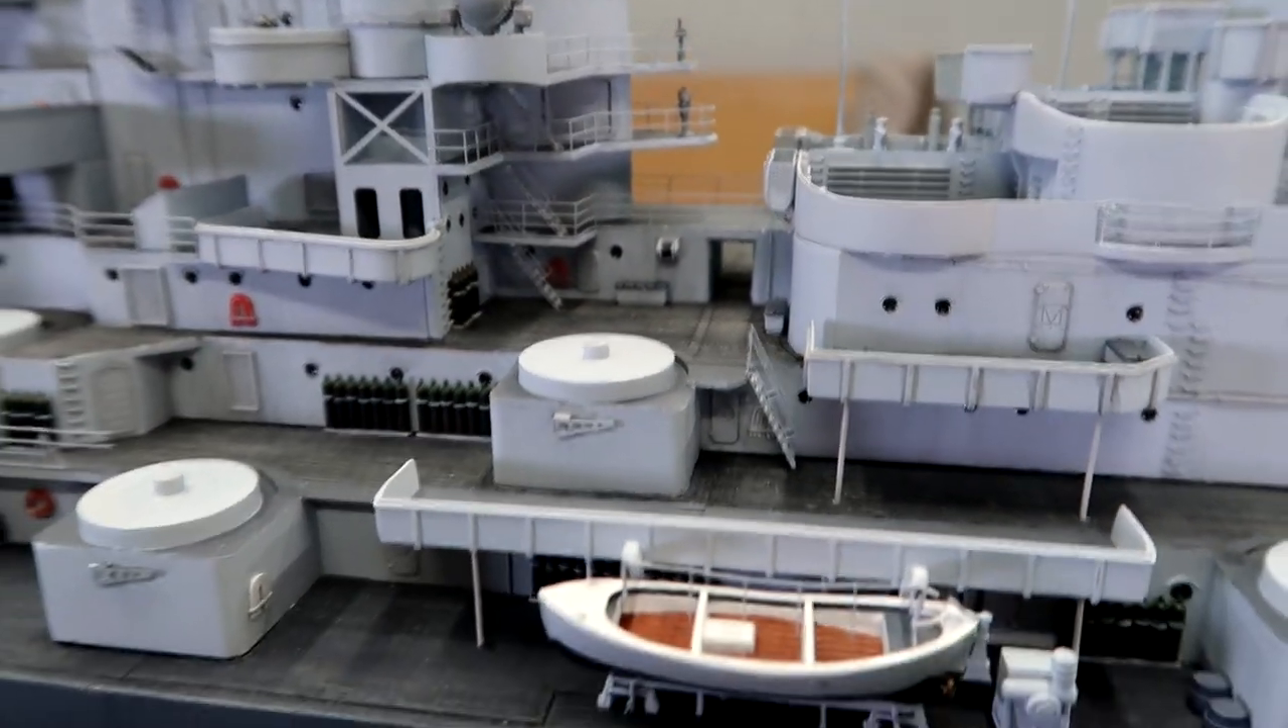We've got our ladders in place there stairs and railing and everything.